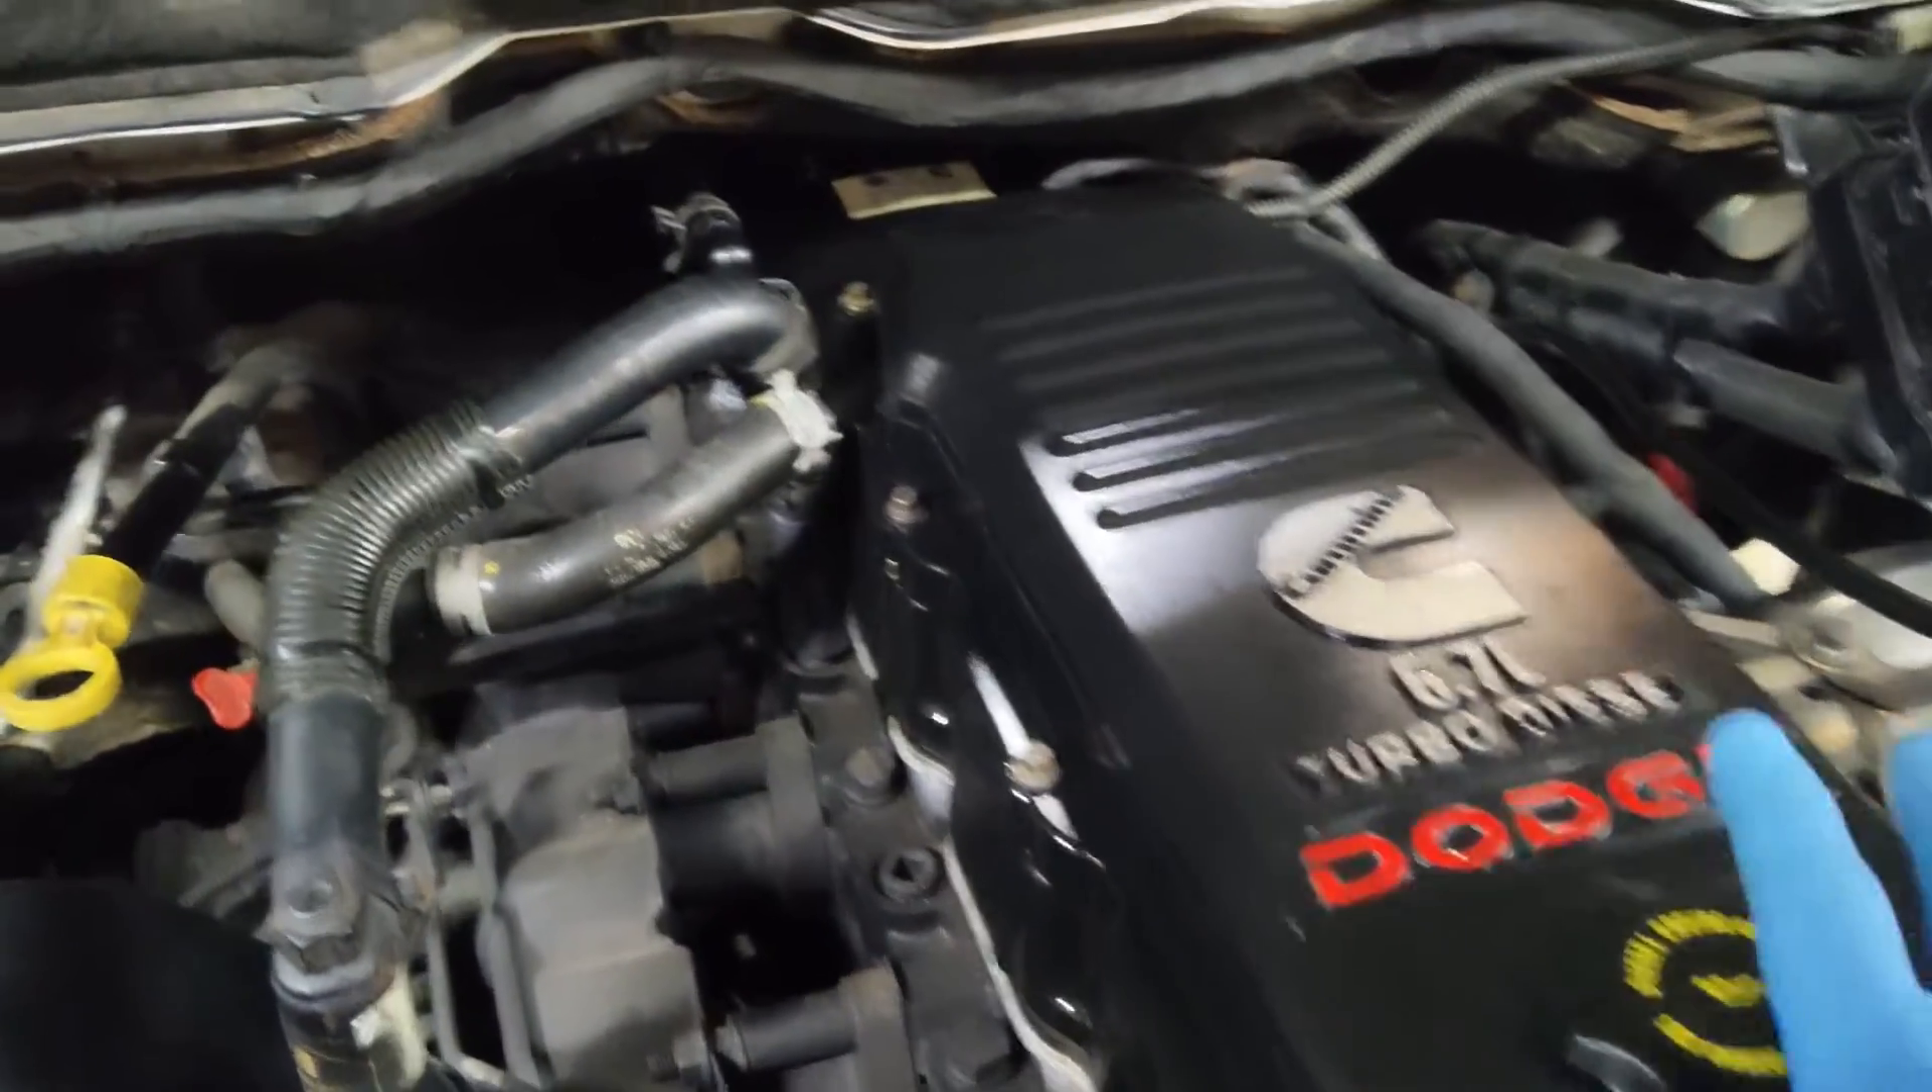We have our cover back on.